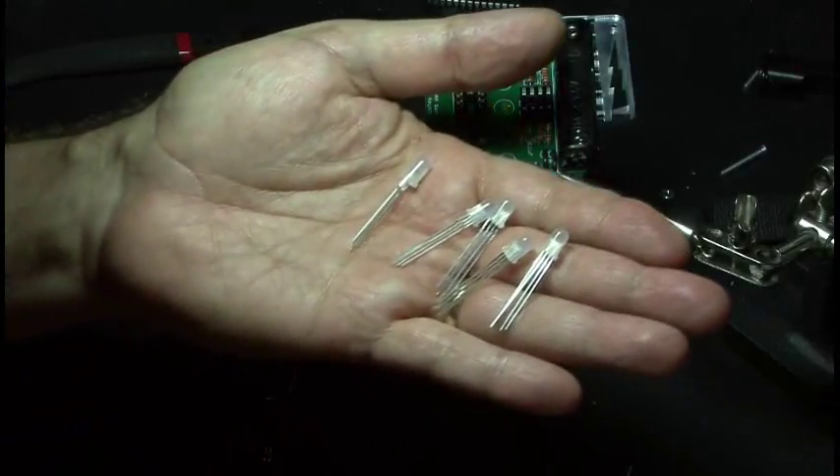And finally, our five RGB LEDs need to be soldered in place.